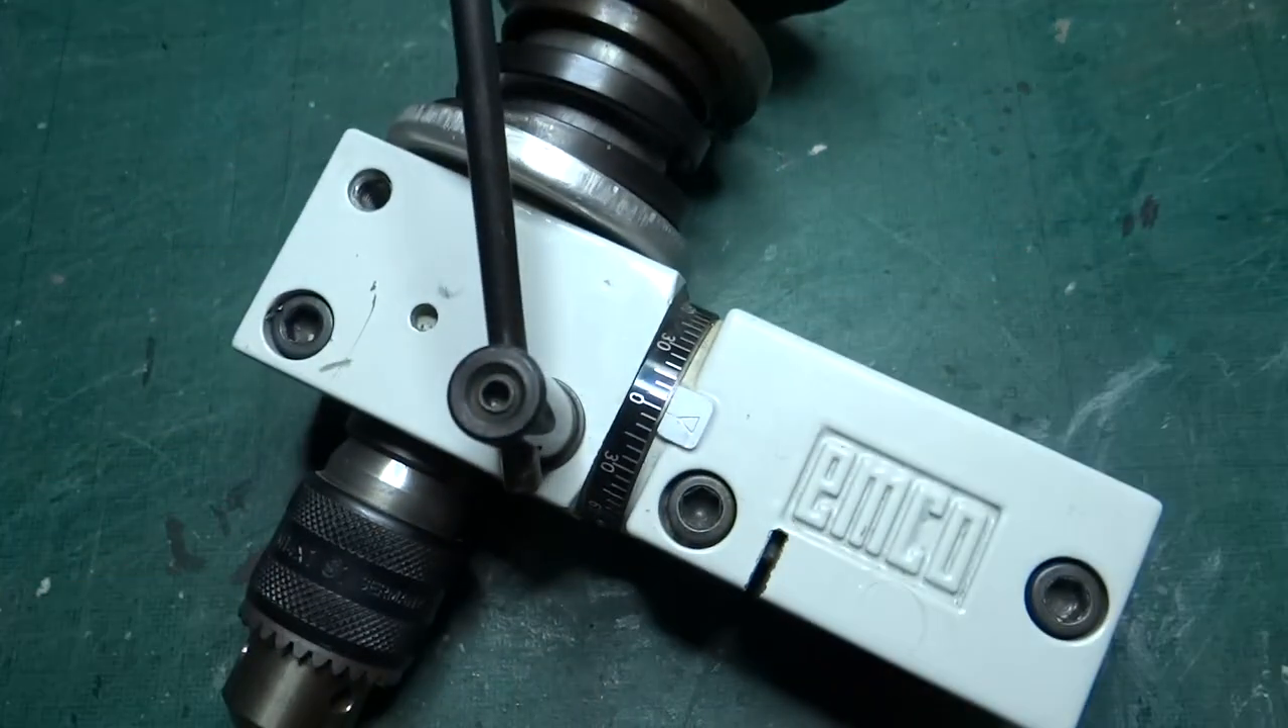Now I've taken the head off the milling column so this is the head.